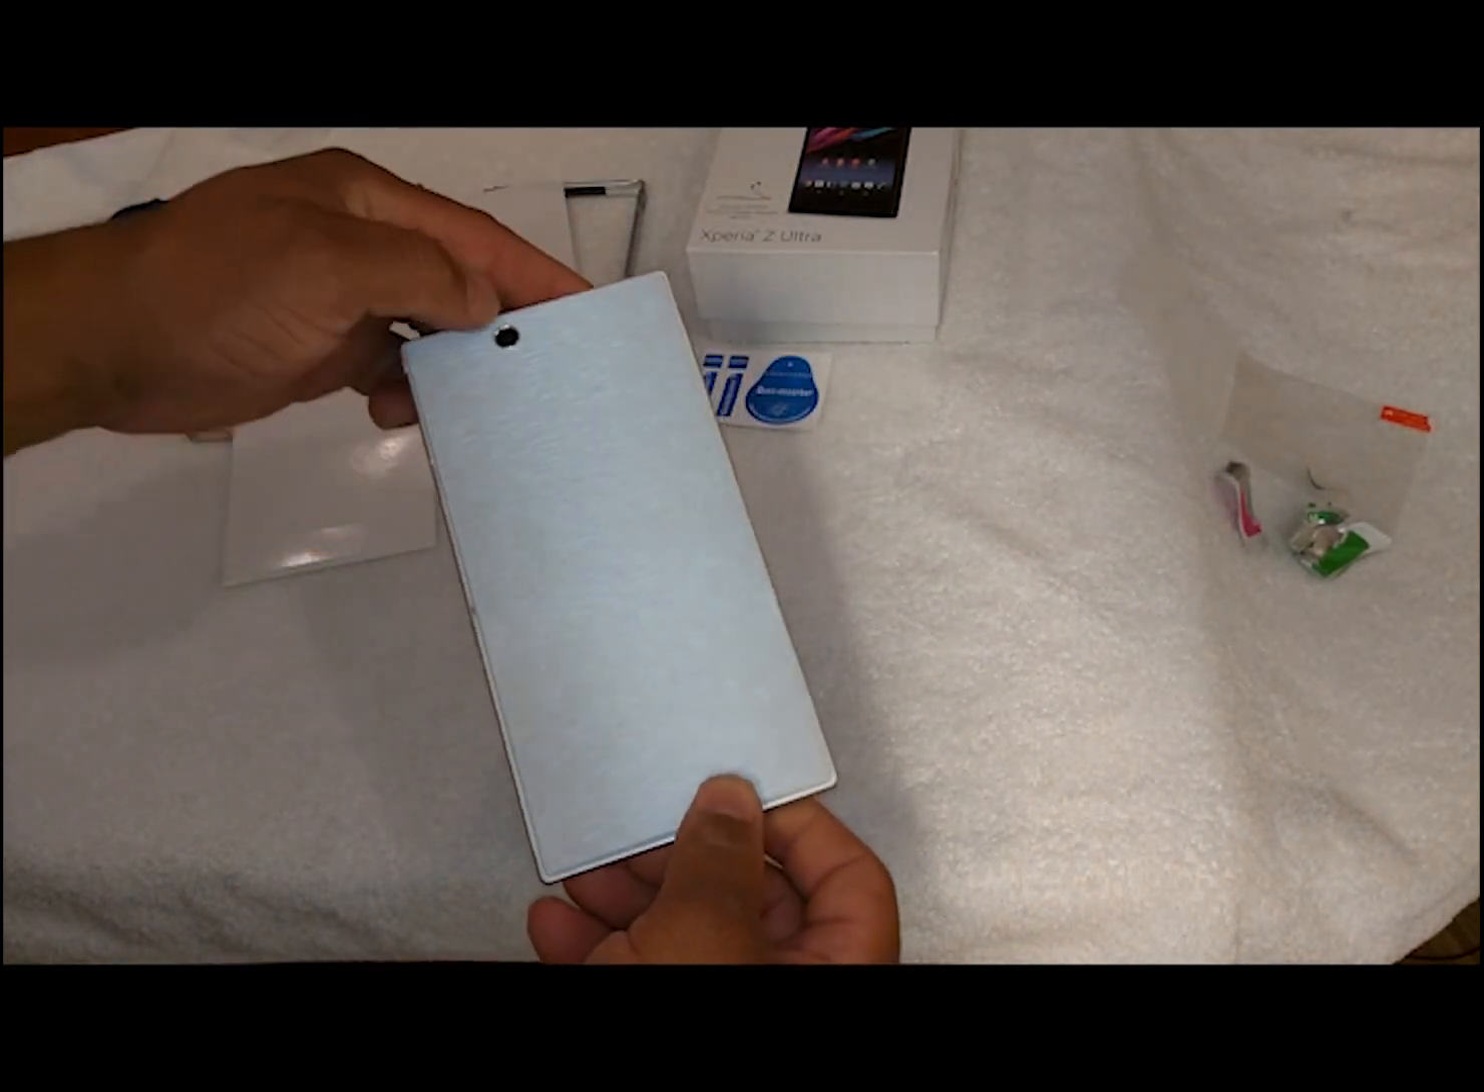Okay so we got the skin on take a look at that.